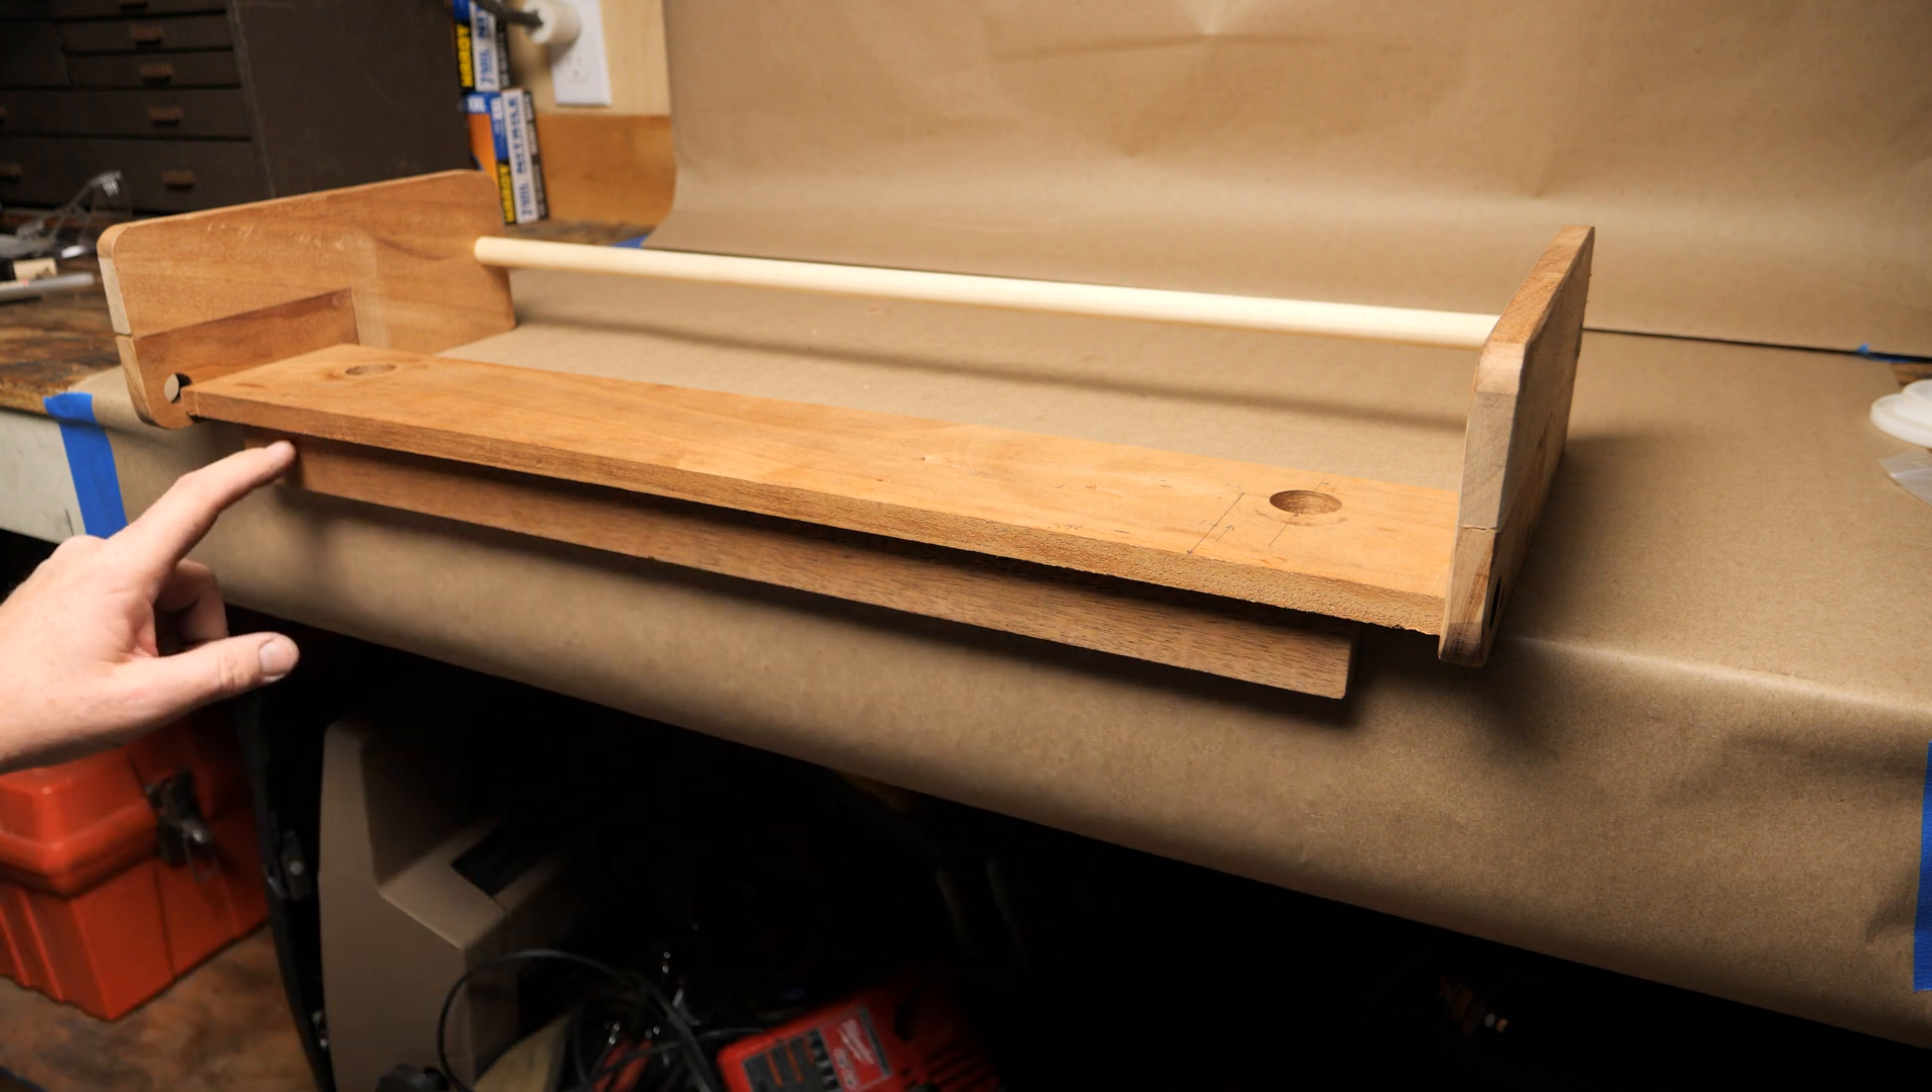It's also proud this the front edge of this sits proud of this kind of reinforcing apron underneath.